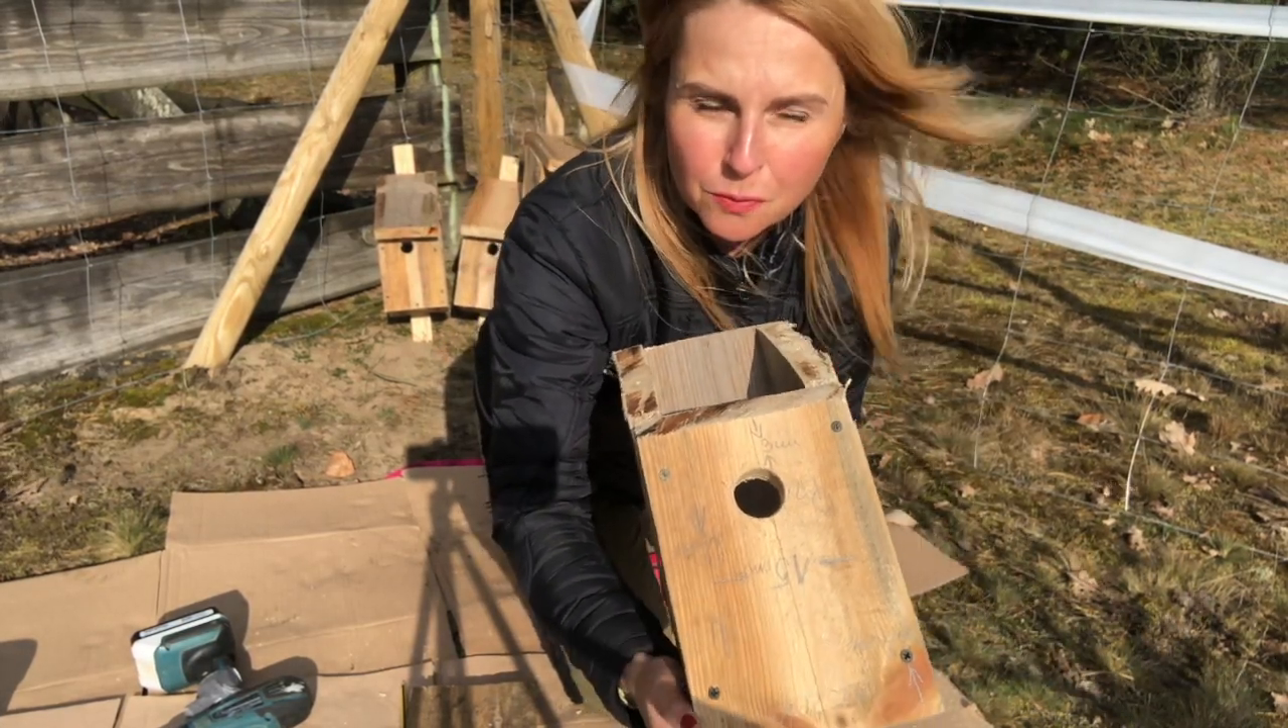Tak wygląda budka już z wywierconym otworem. A teraz przyjdzie tylko przybić daszek i spód.